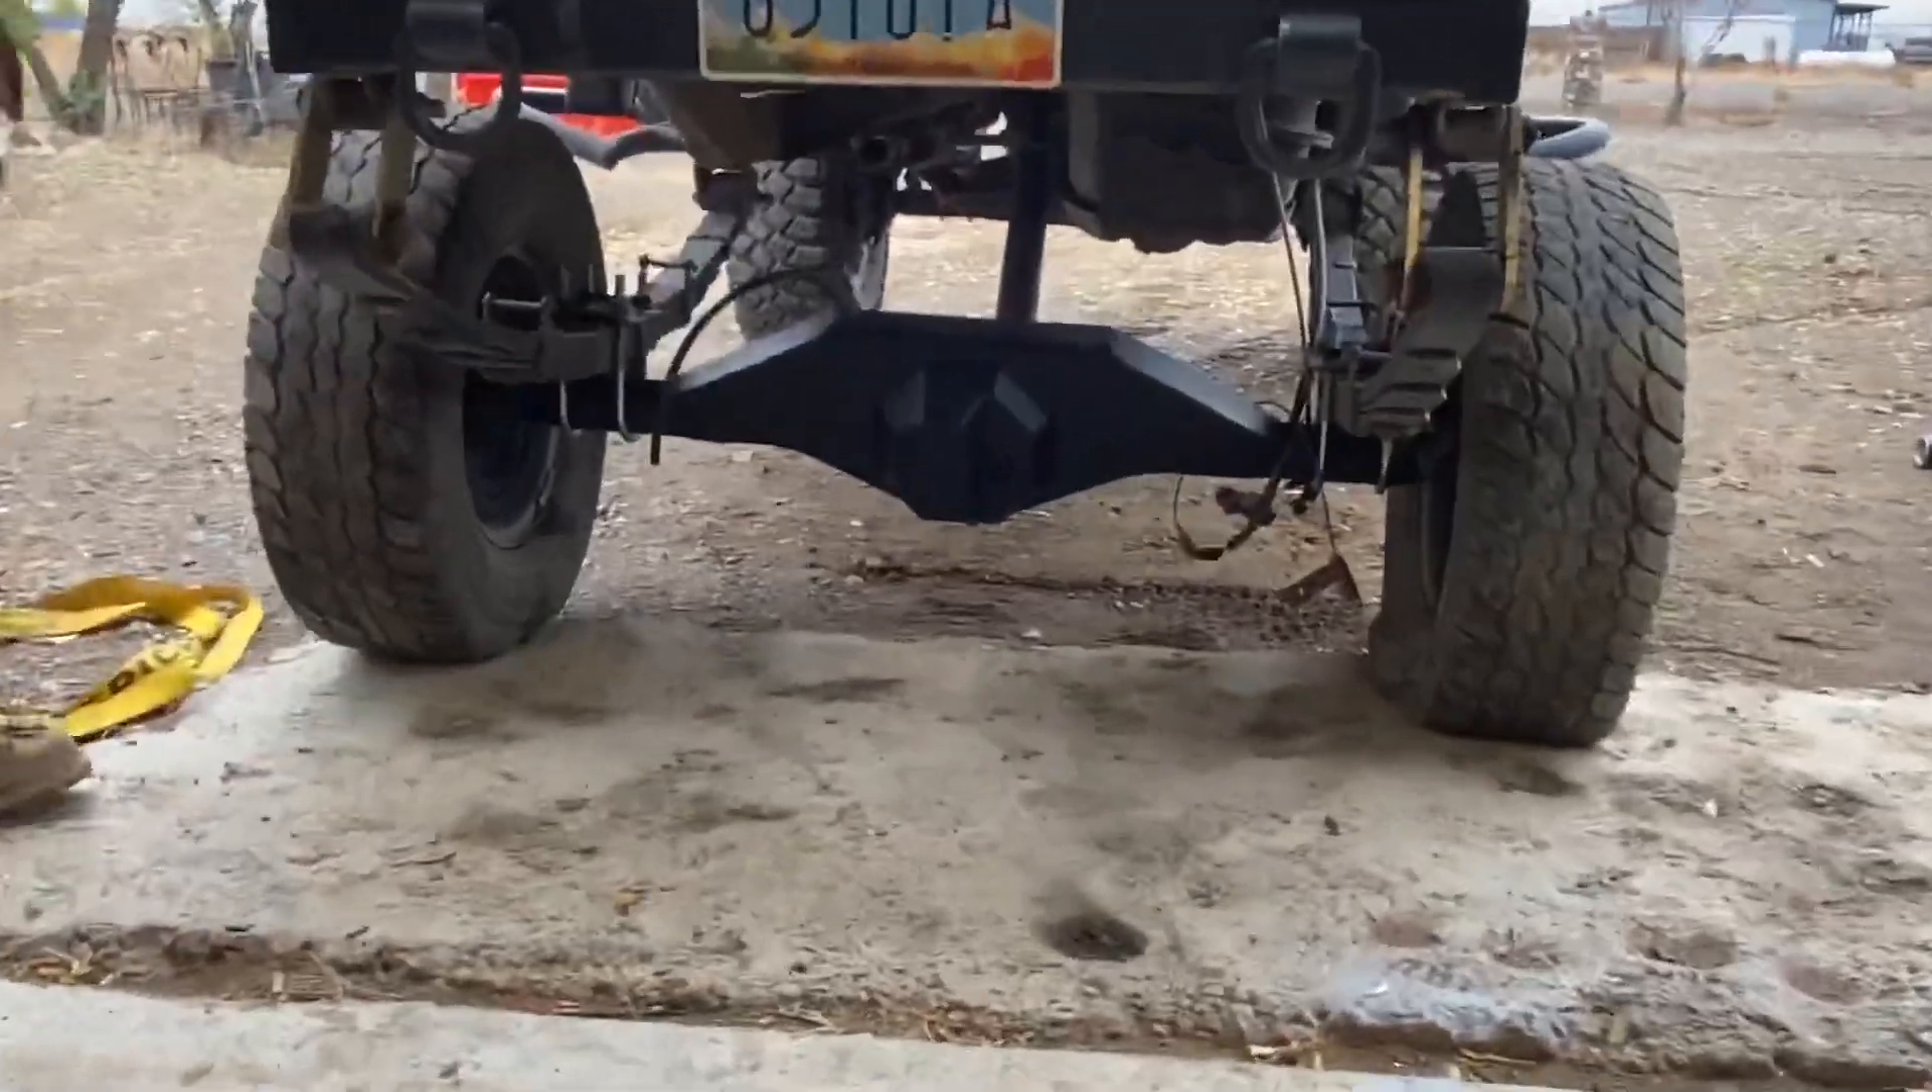We got the axle underneath the truck. All we got to do is torque down the U-bolts and then figure out brake line routing.